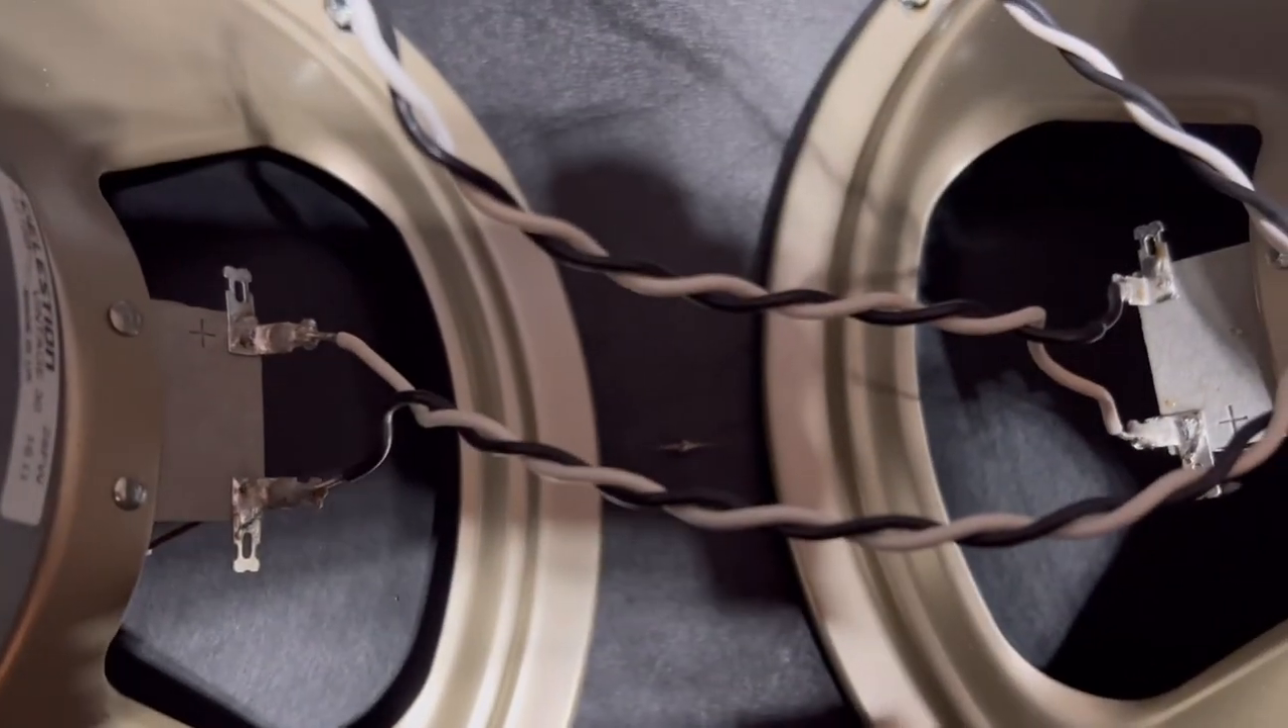Here you have two uk 16 ohm vintage 30s and they are wired together to get 8 ohm and you can see that these are soldered.